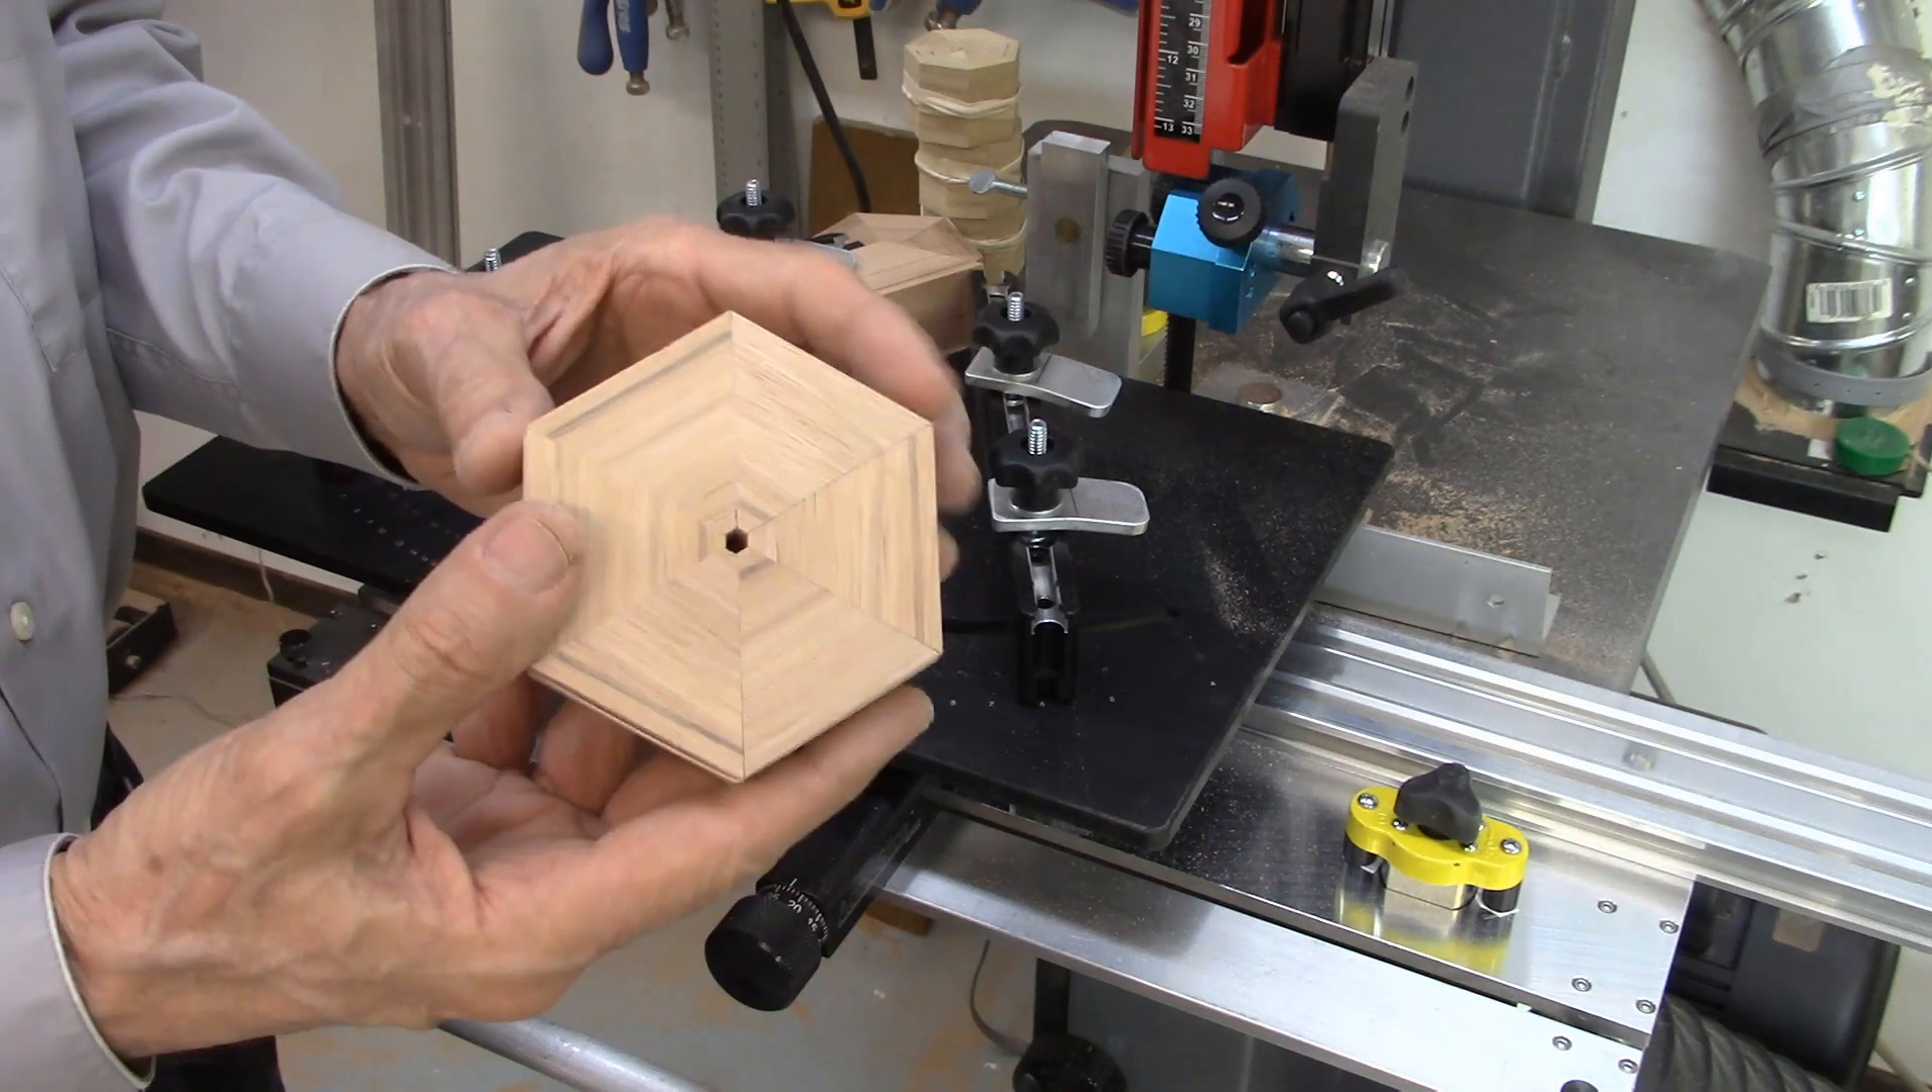And there we have our finished assembled segments.